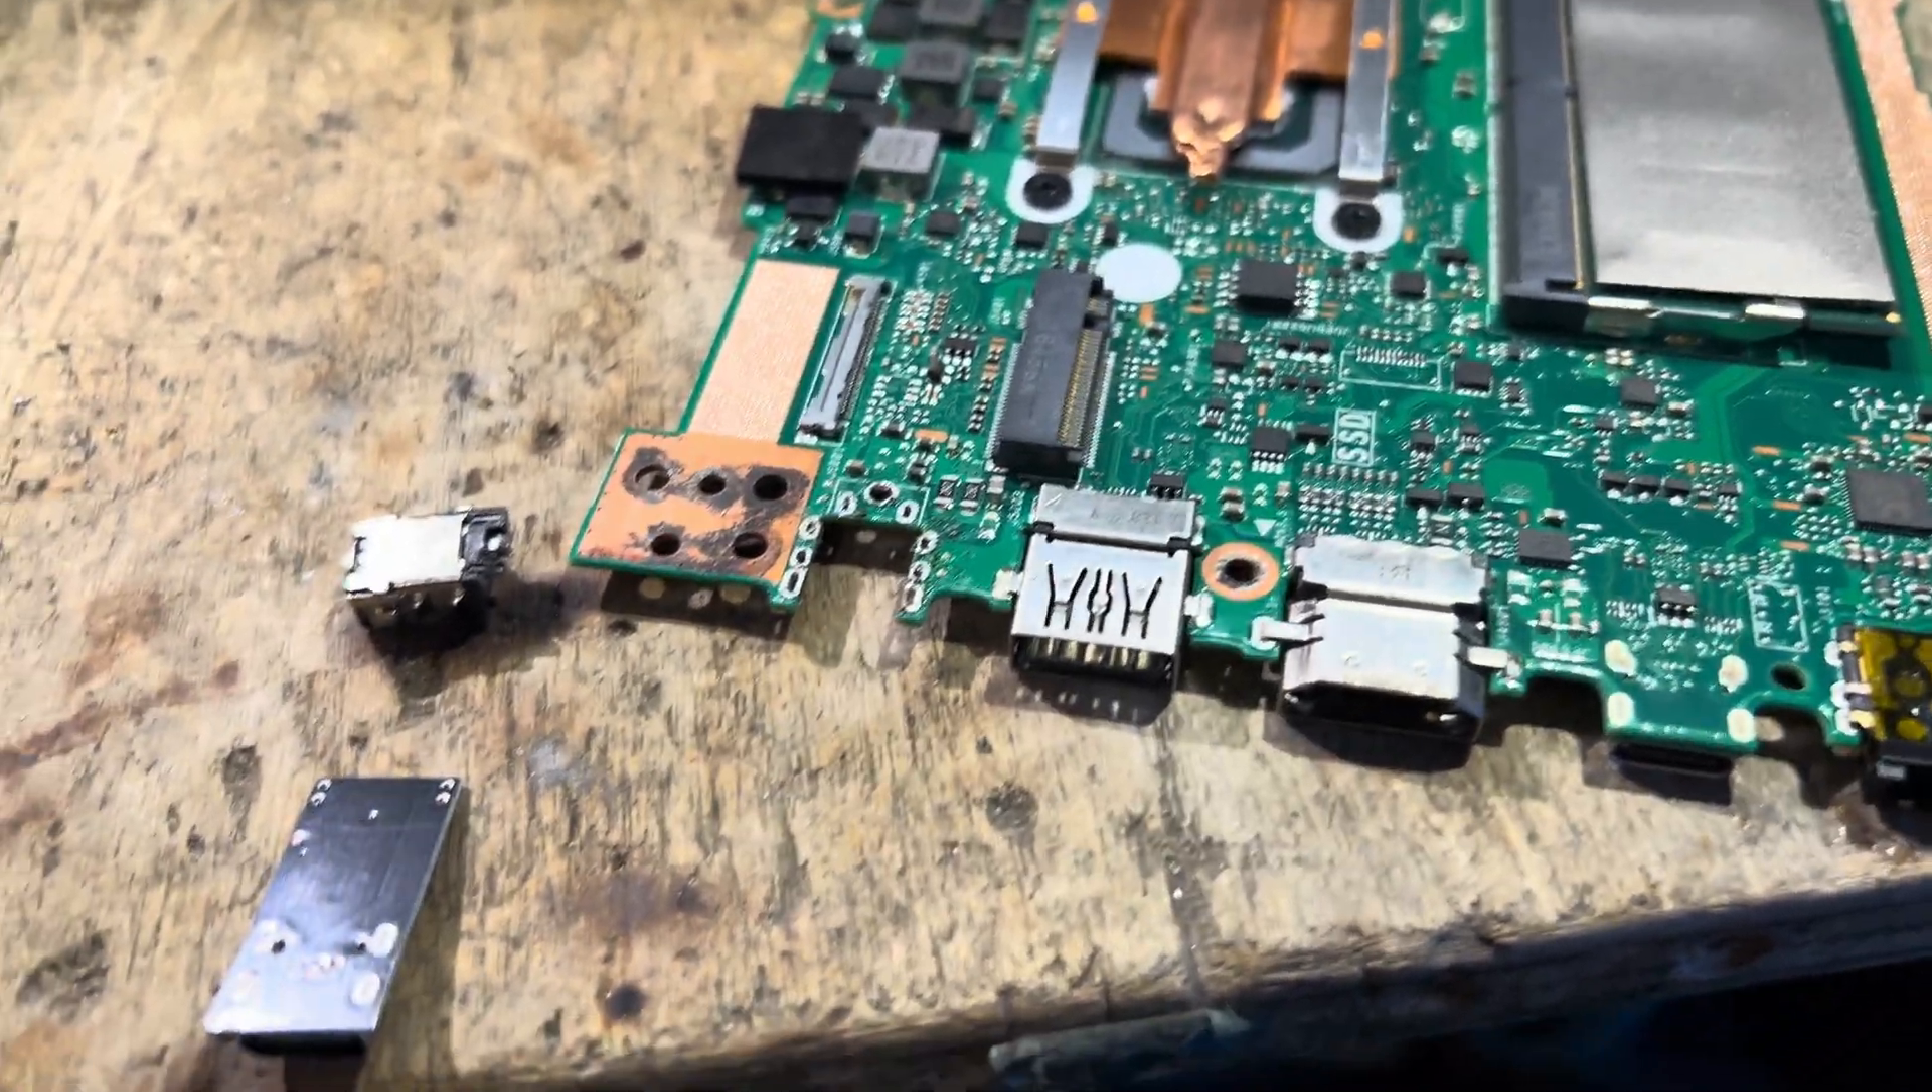Okay so the old connector has been removed rather forcefully removed but it's no use to us out and now it's time to figure out how to place the new one.